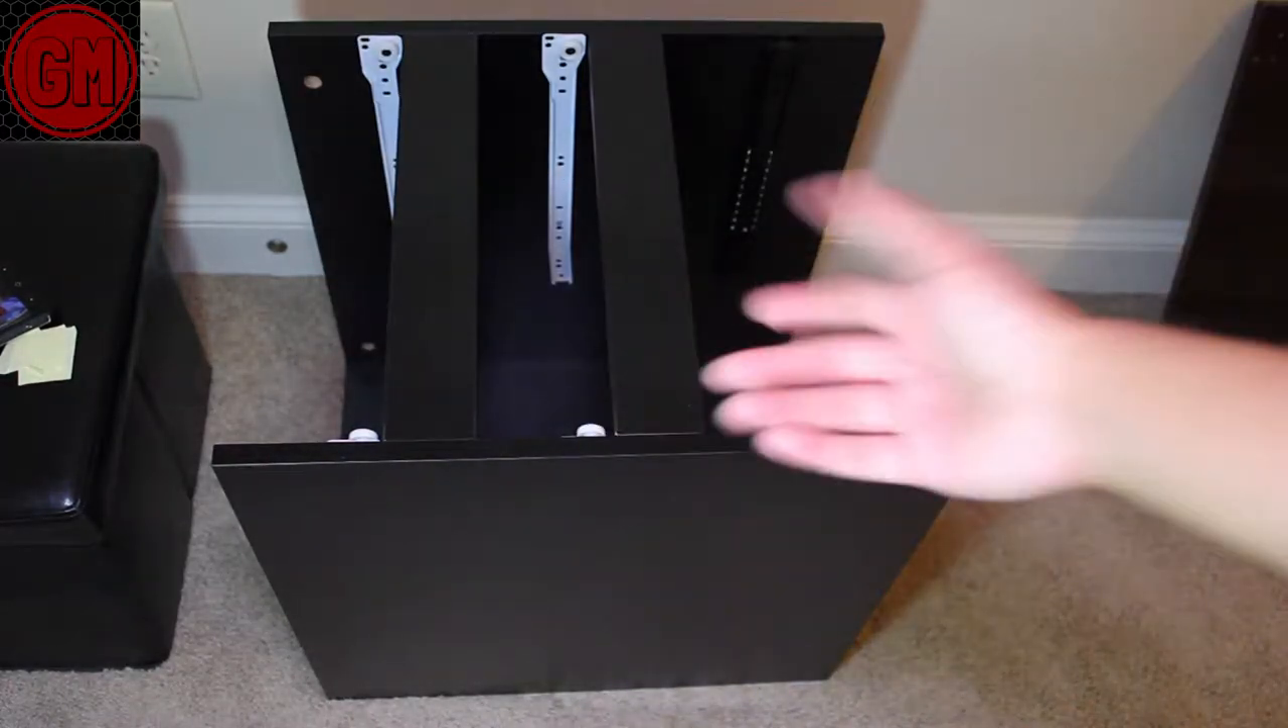By the end of step three, you should pretty much have three walls completely done. So that's the two sides and then the bottom one. And then you should have these two pillars going across.